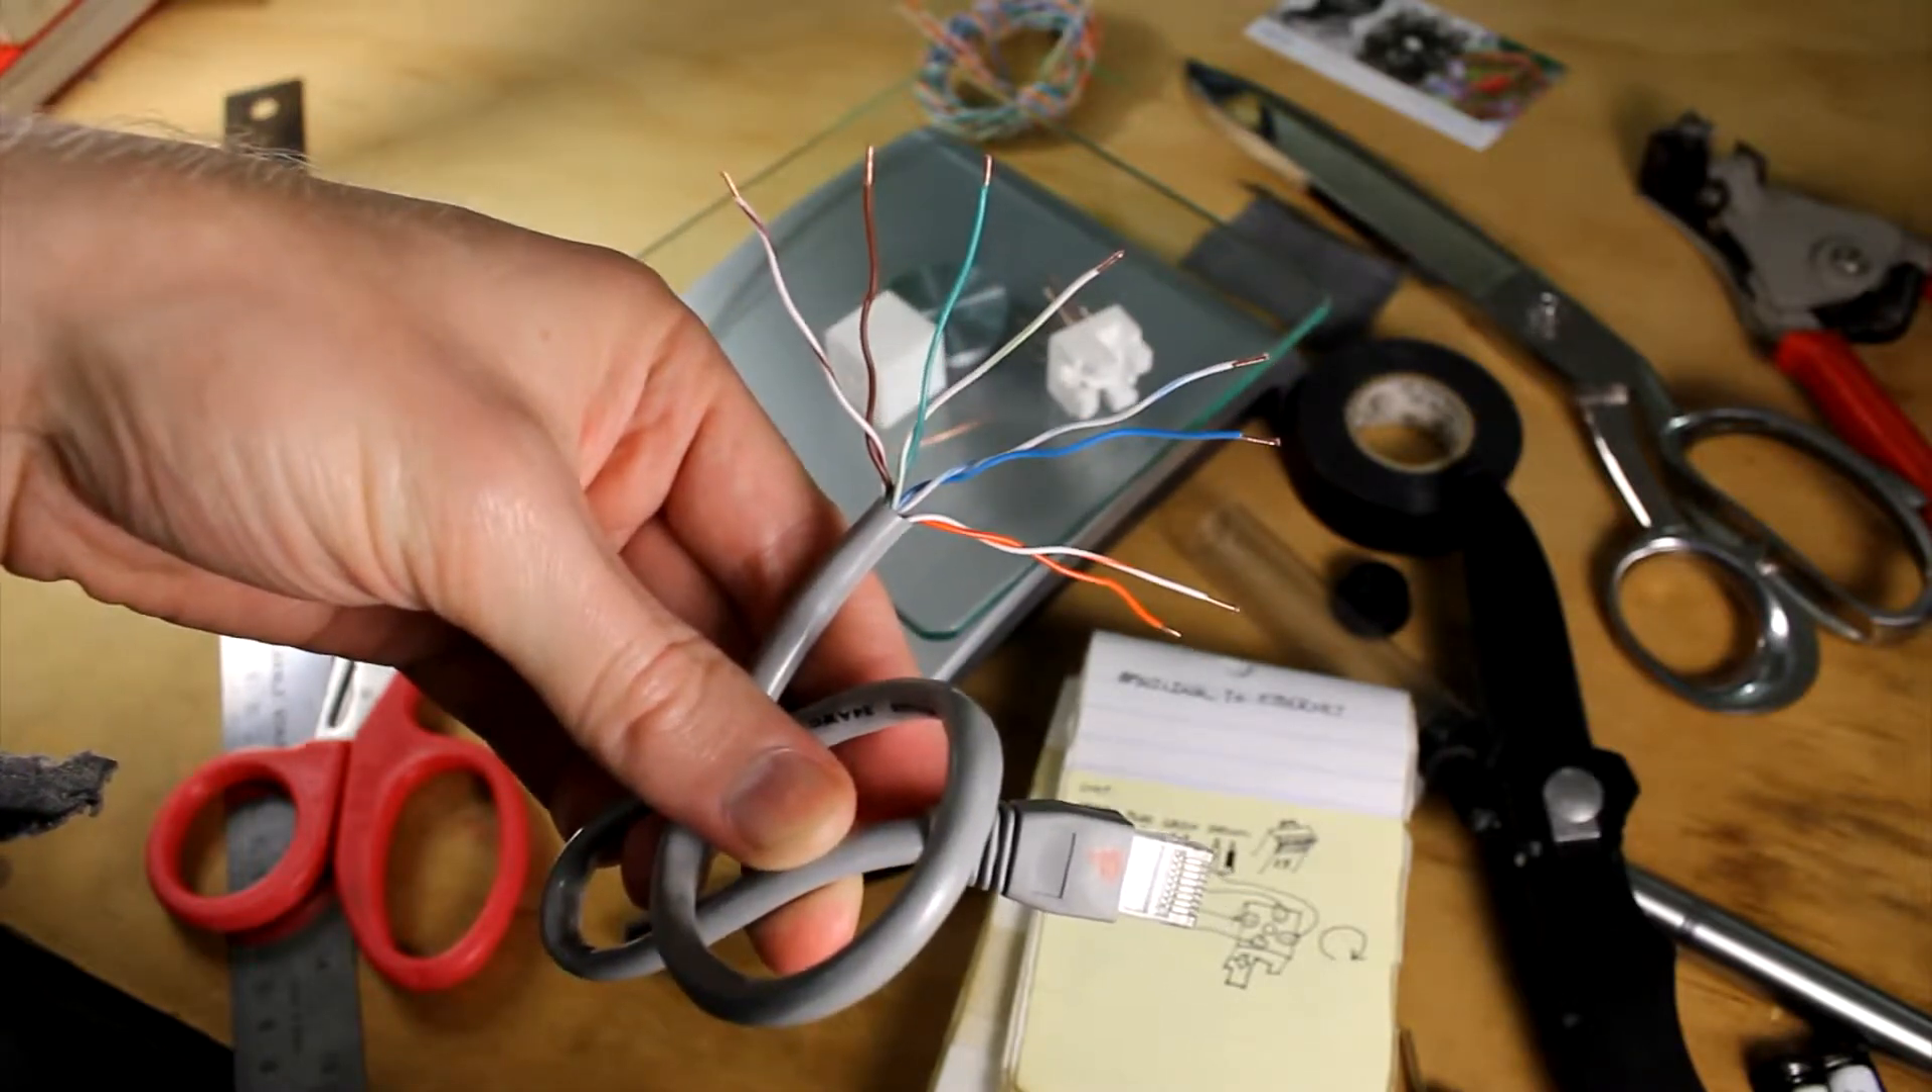I just took a standard Ethernet cable, chopped it in half, and removed the cladding from the wires.